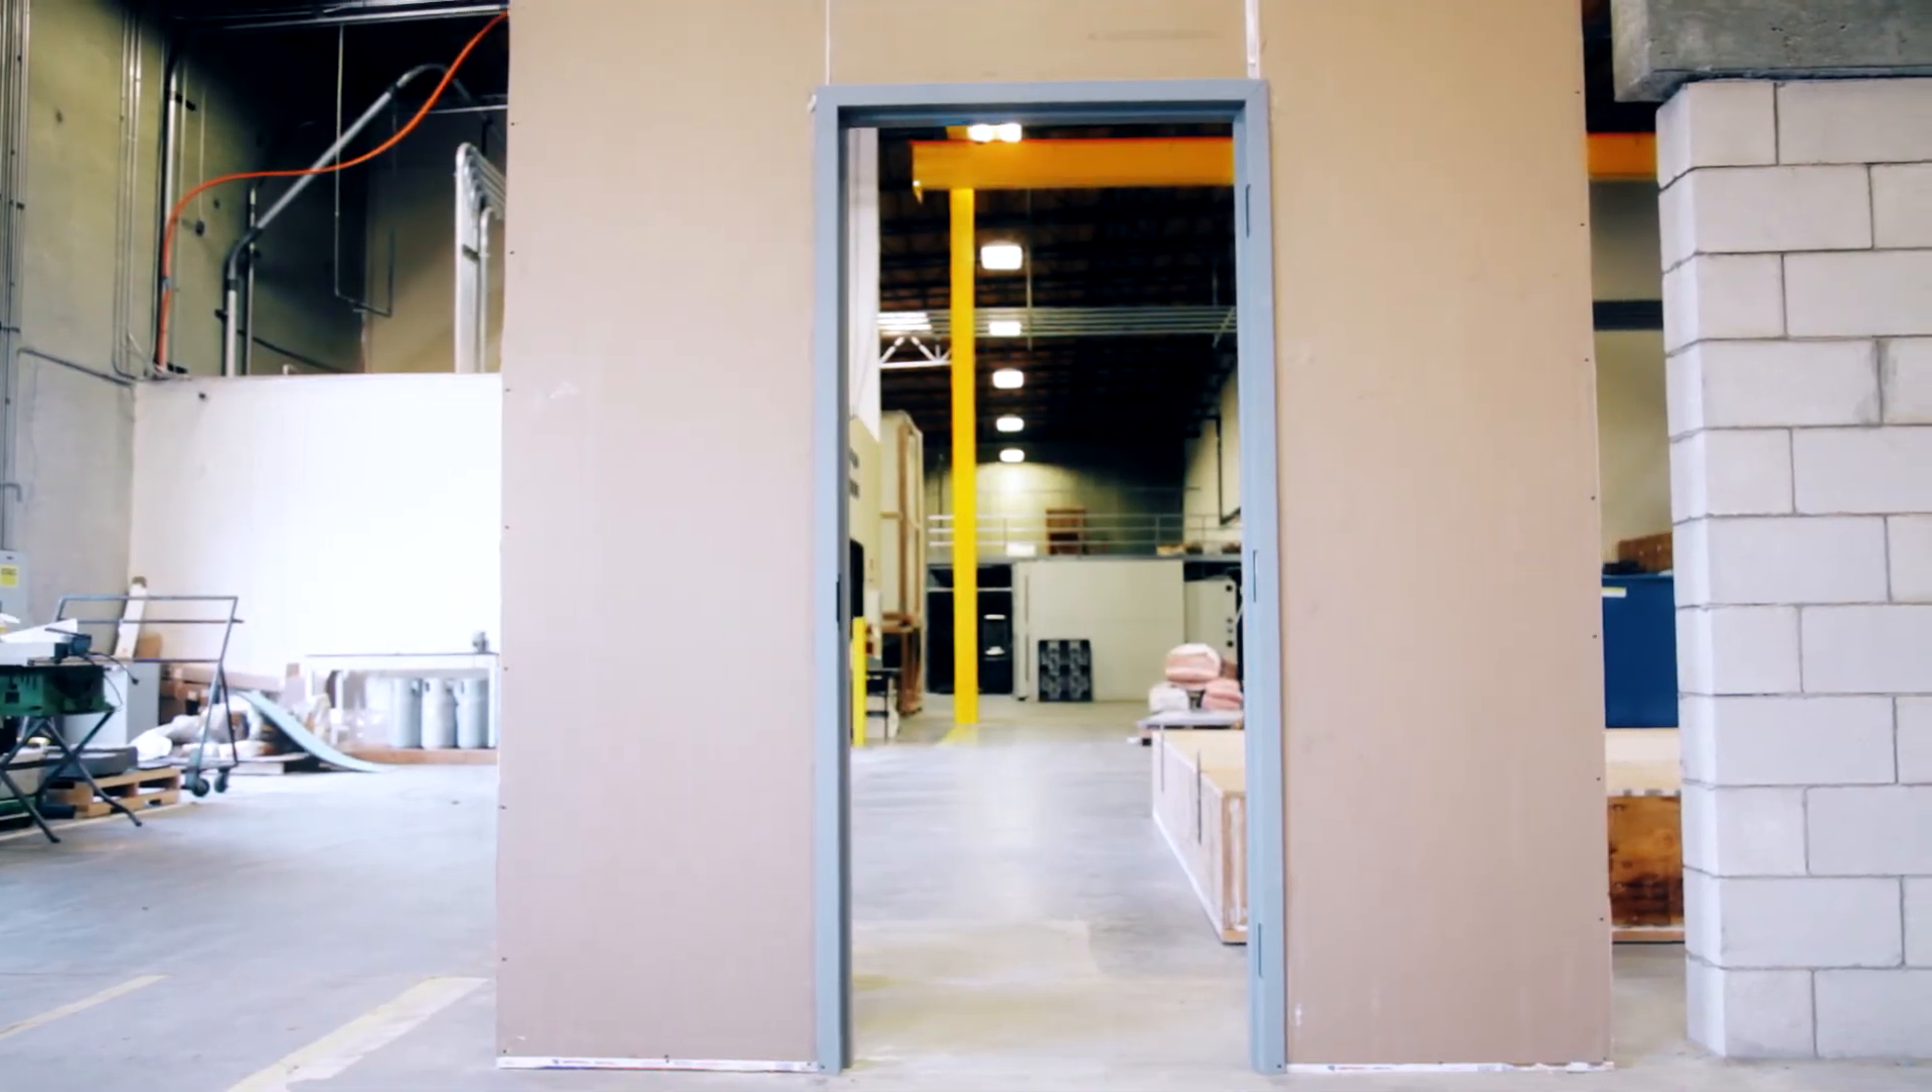Your frame installation is complete and is now ready for the next phase of construction.